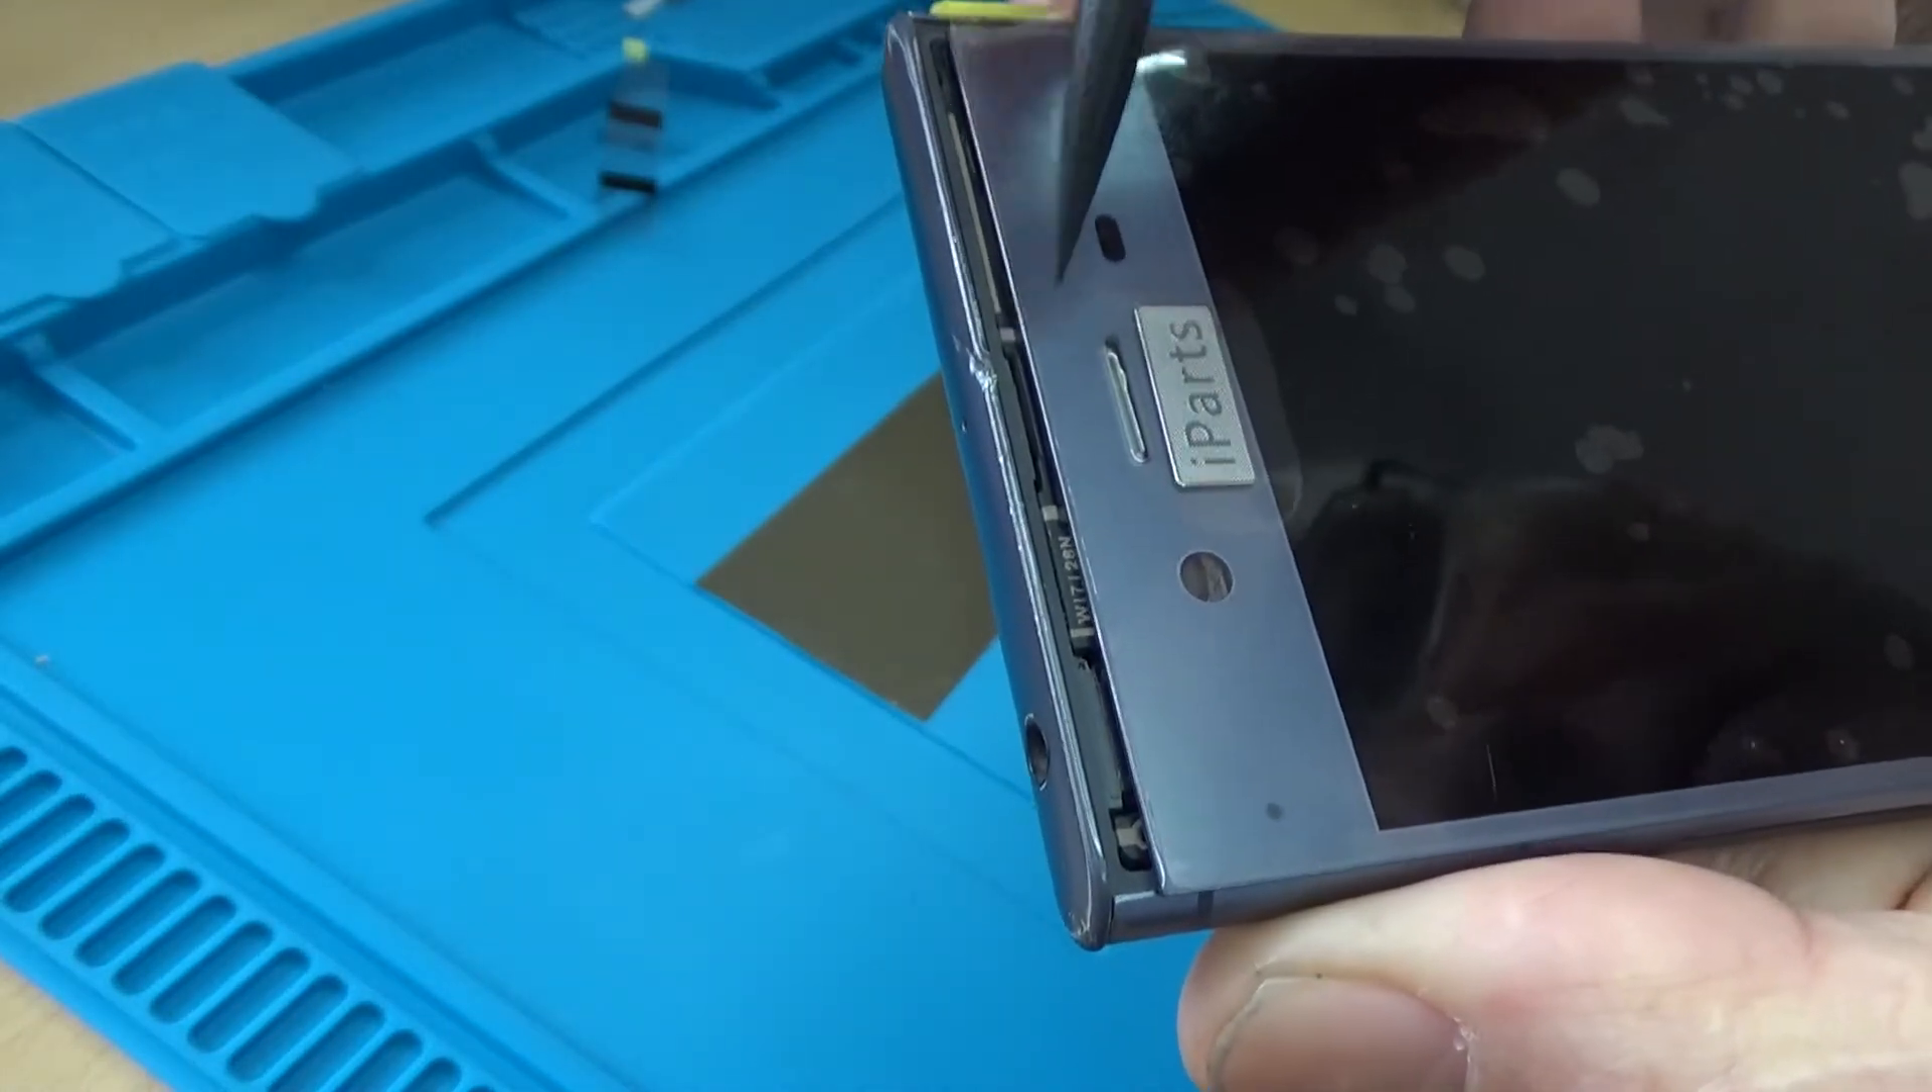So as you can probably see when you're looking there you can see the speaker part but look at the gap here.